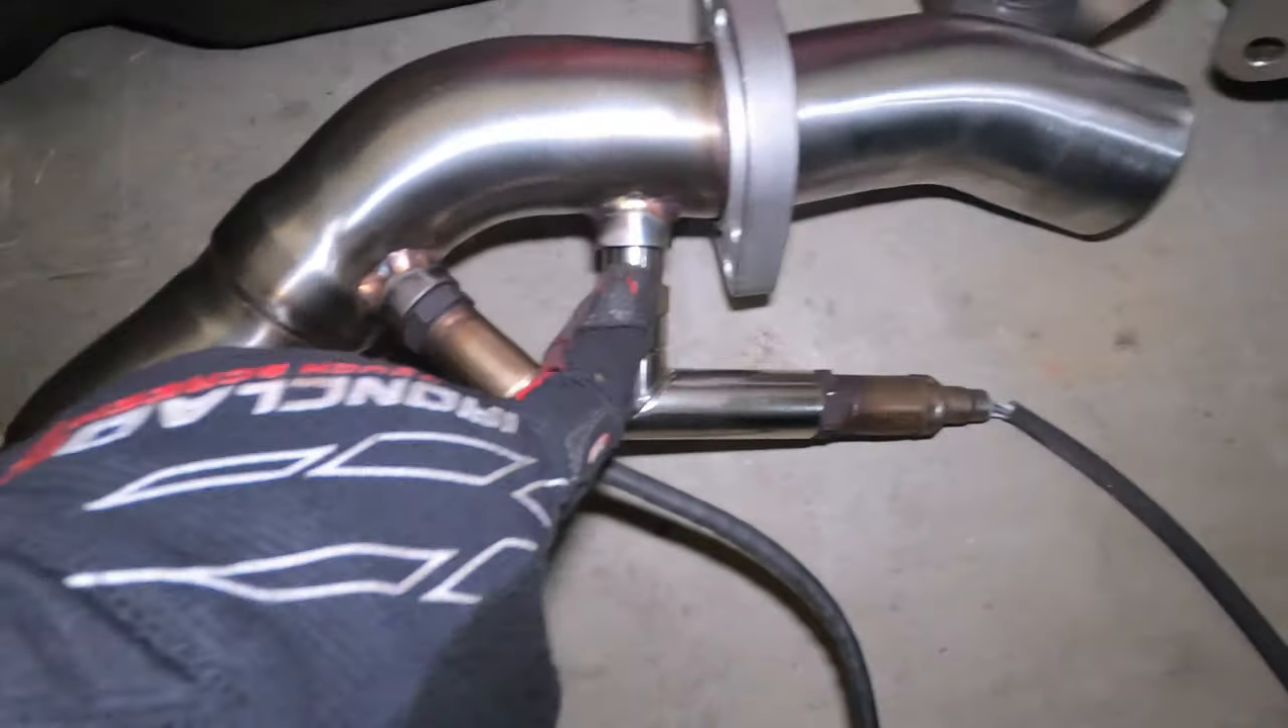Once you install the oxygen sensor, it should look something like this, where you have the extender right here.